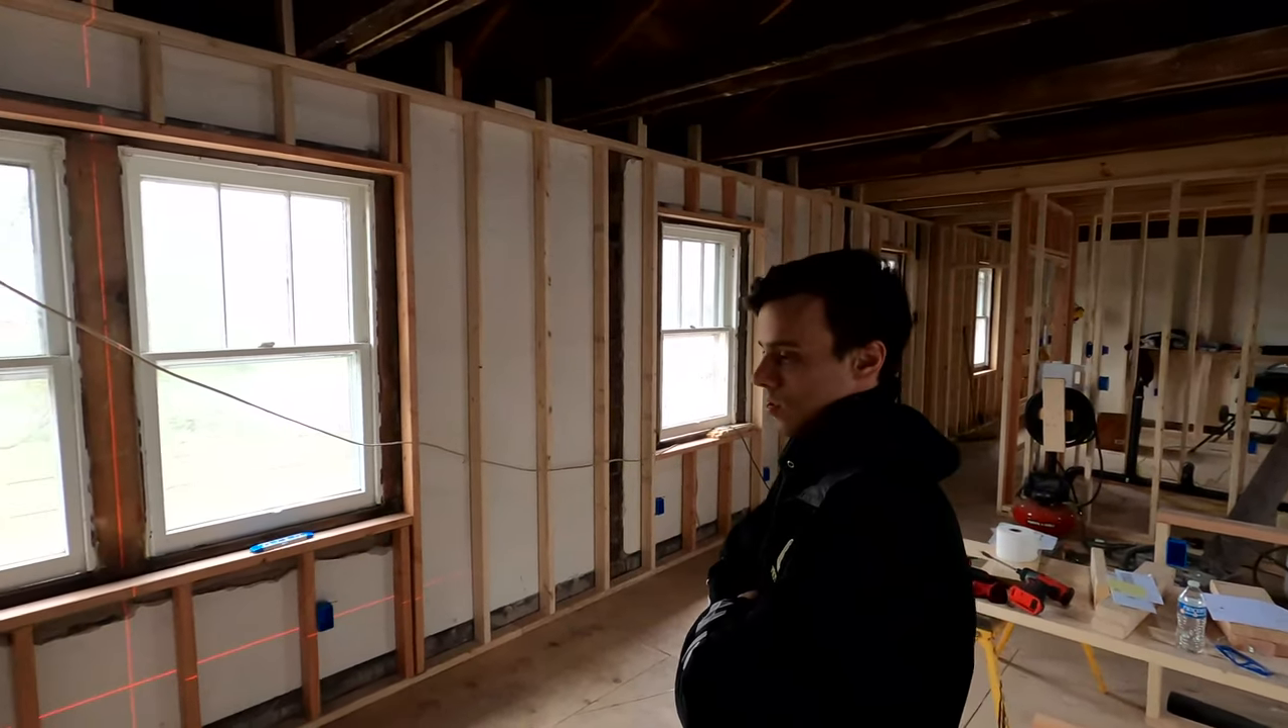We got all of our walls basically framed up completely all of our framing is basically done.